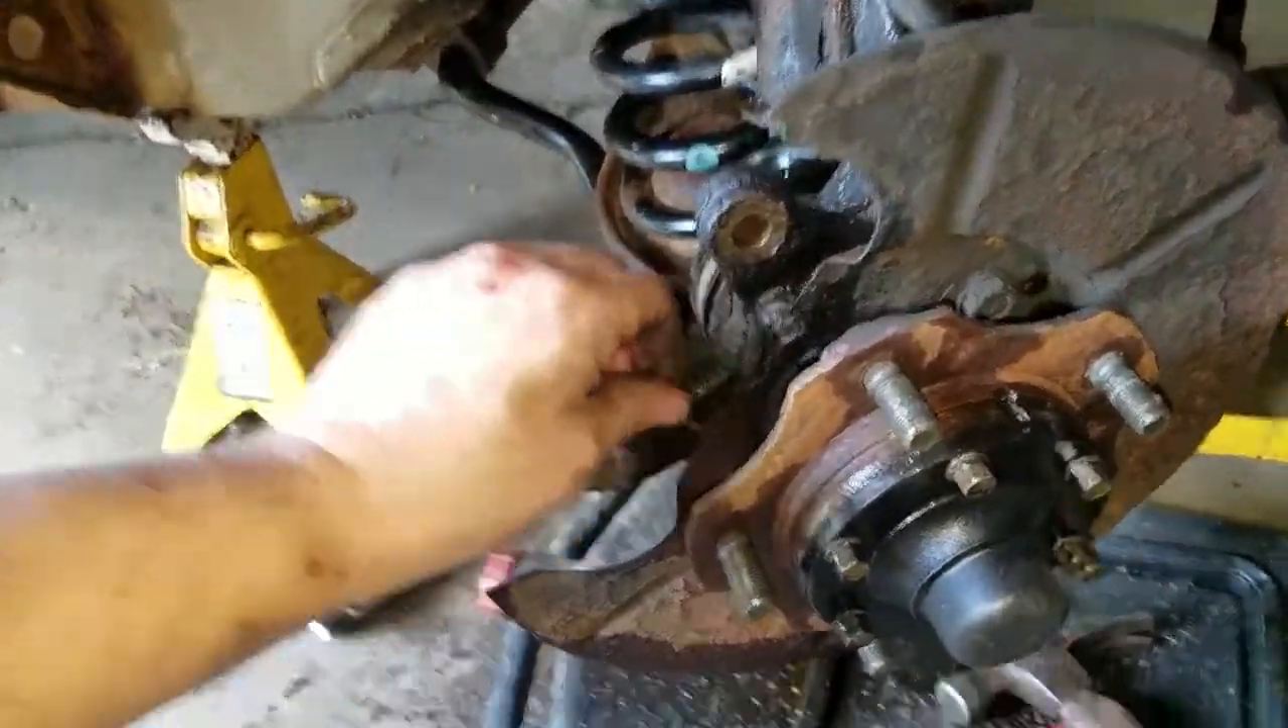So, we got off the old rotor.